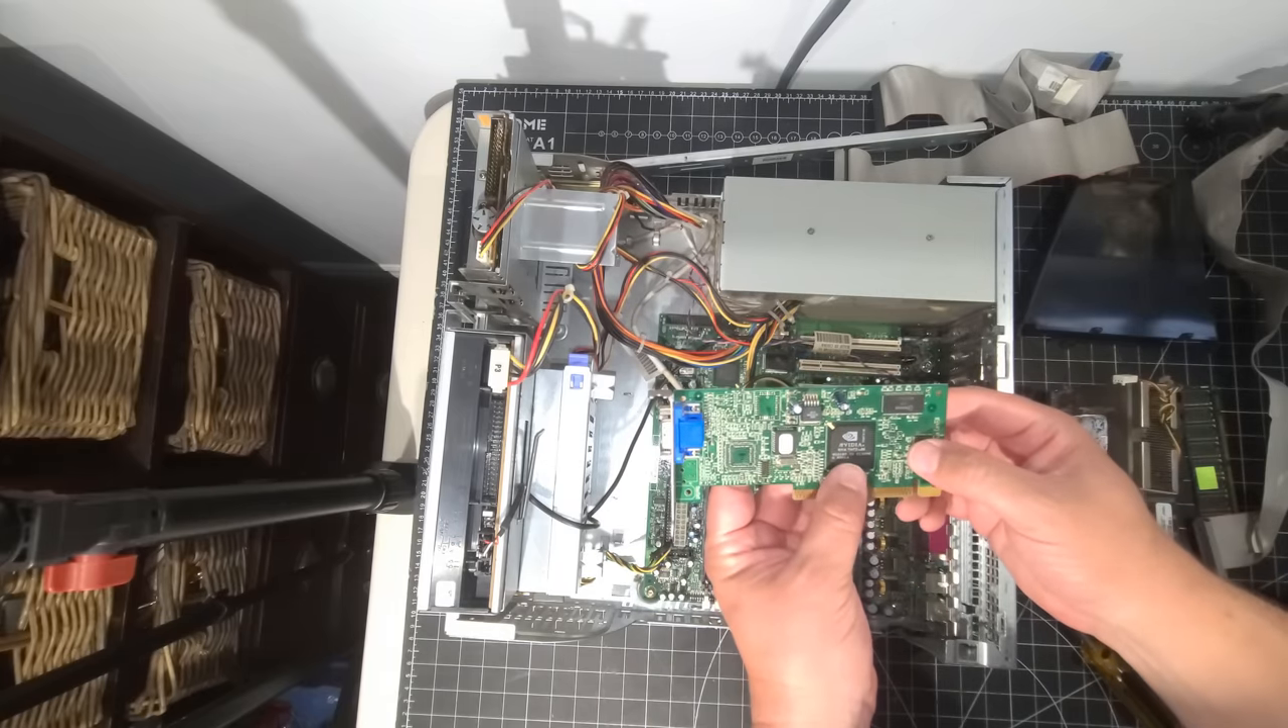There we have the AGP card out now.